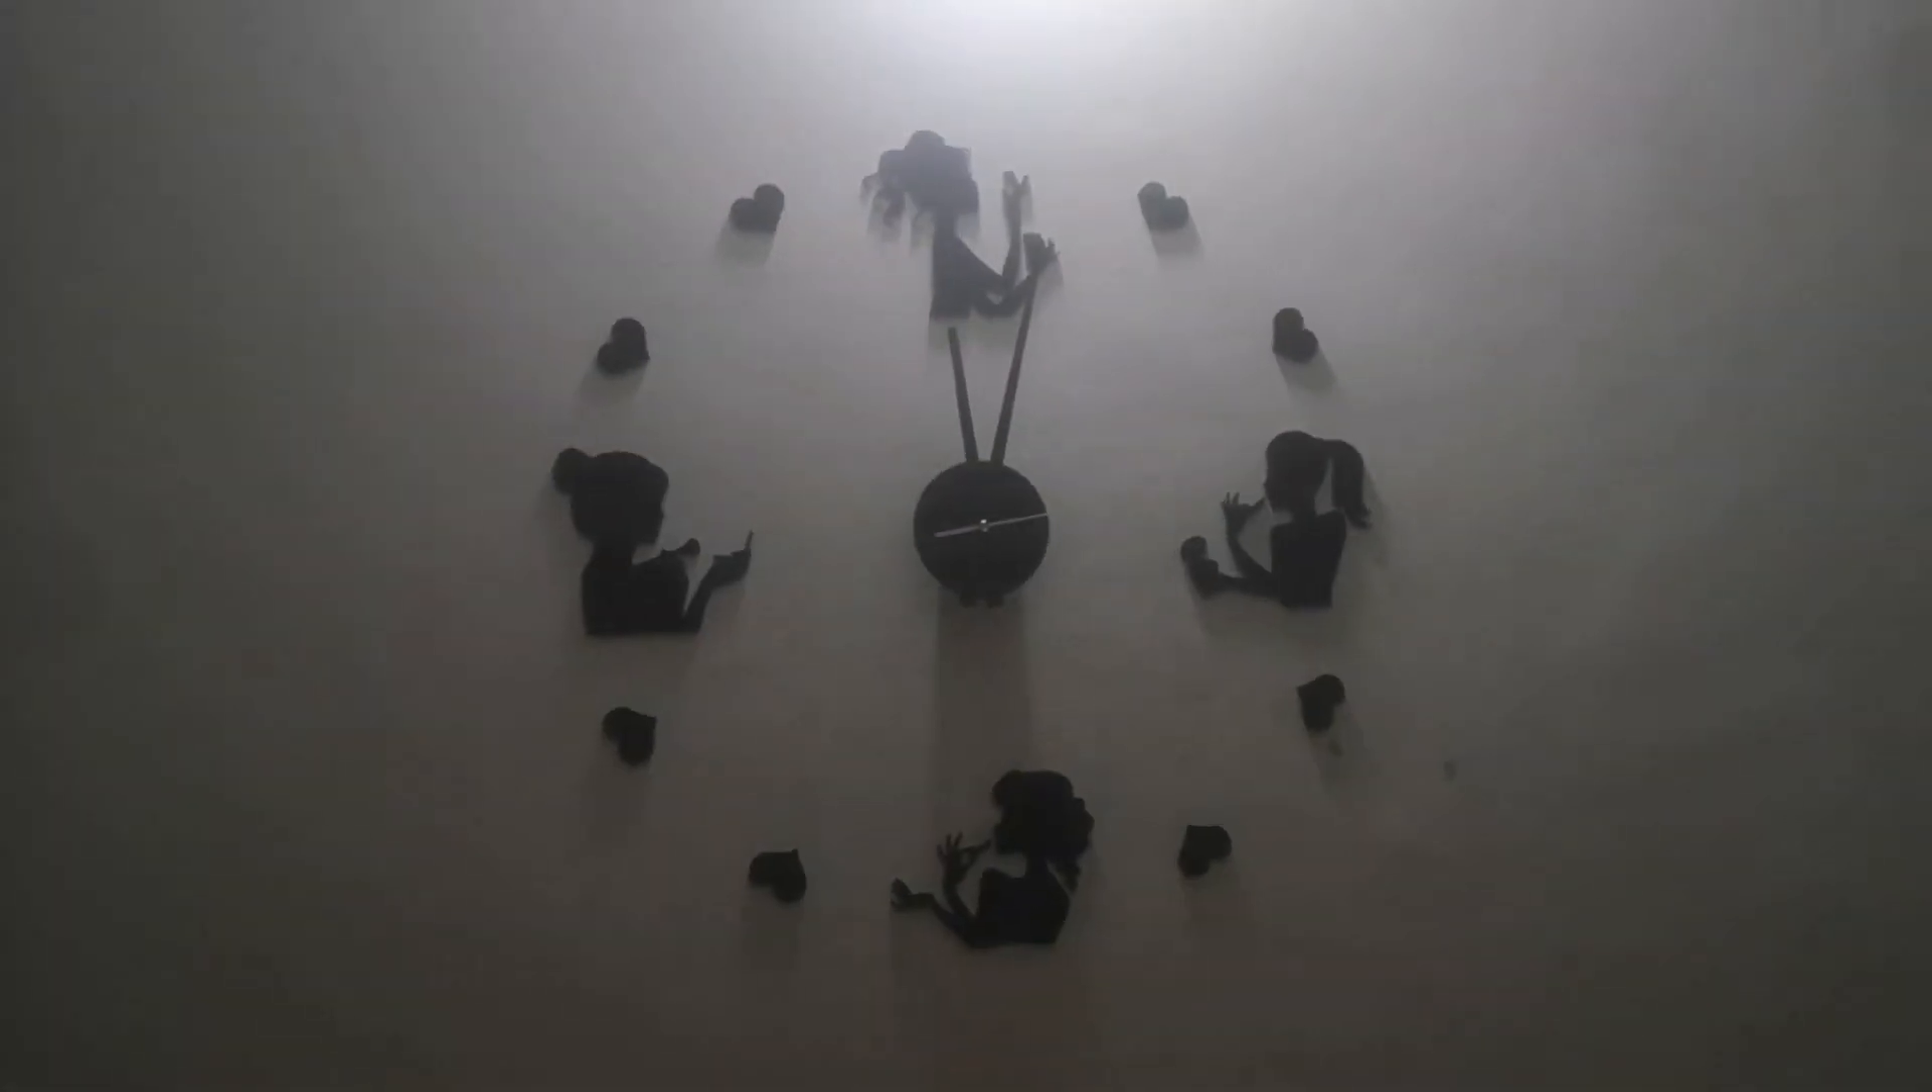ہمارا جو کلوک ہے وہ سیٹ ہو چکا ہے۔